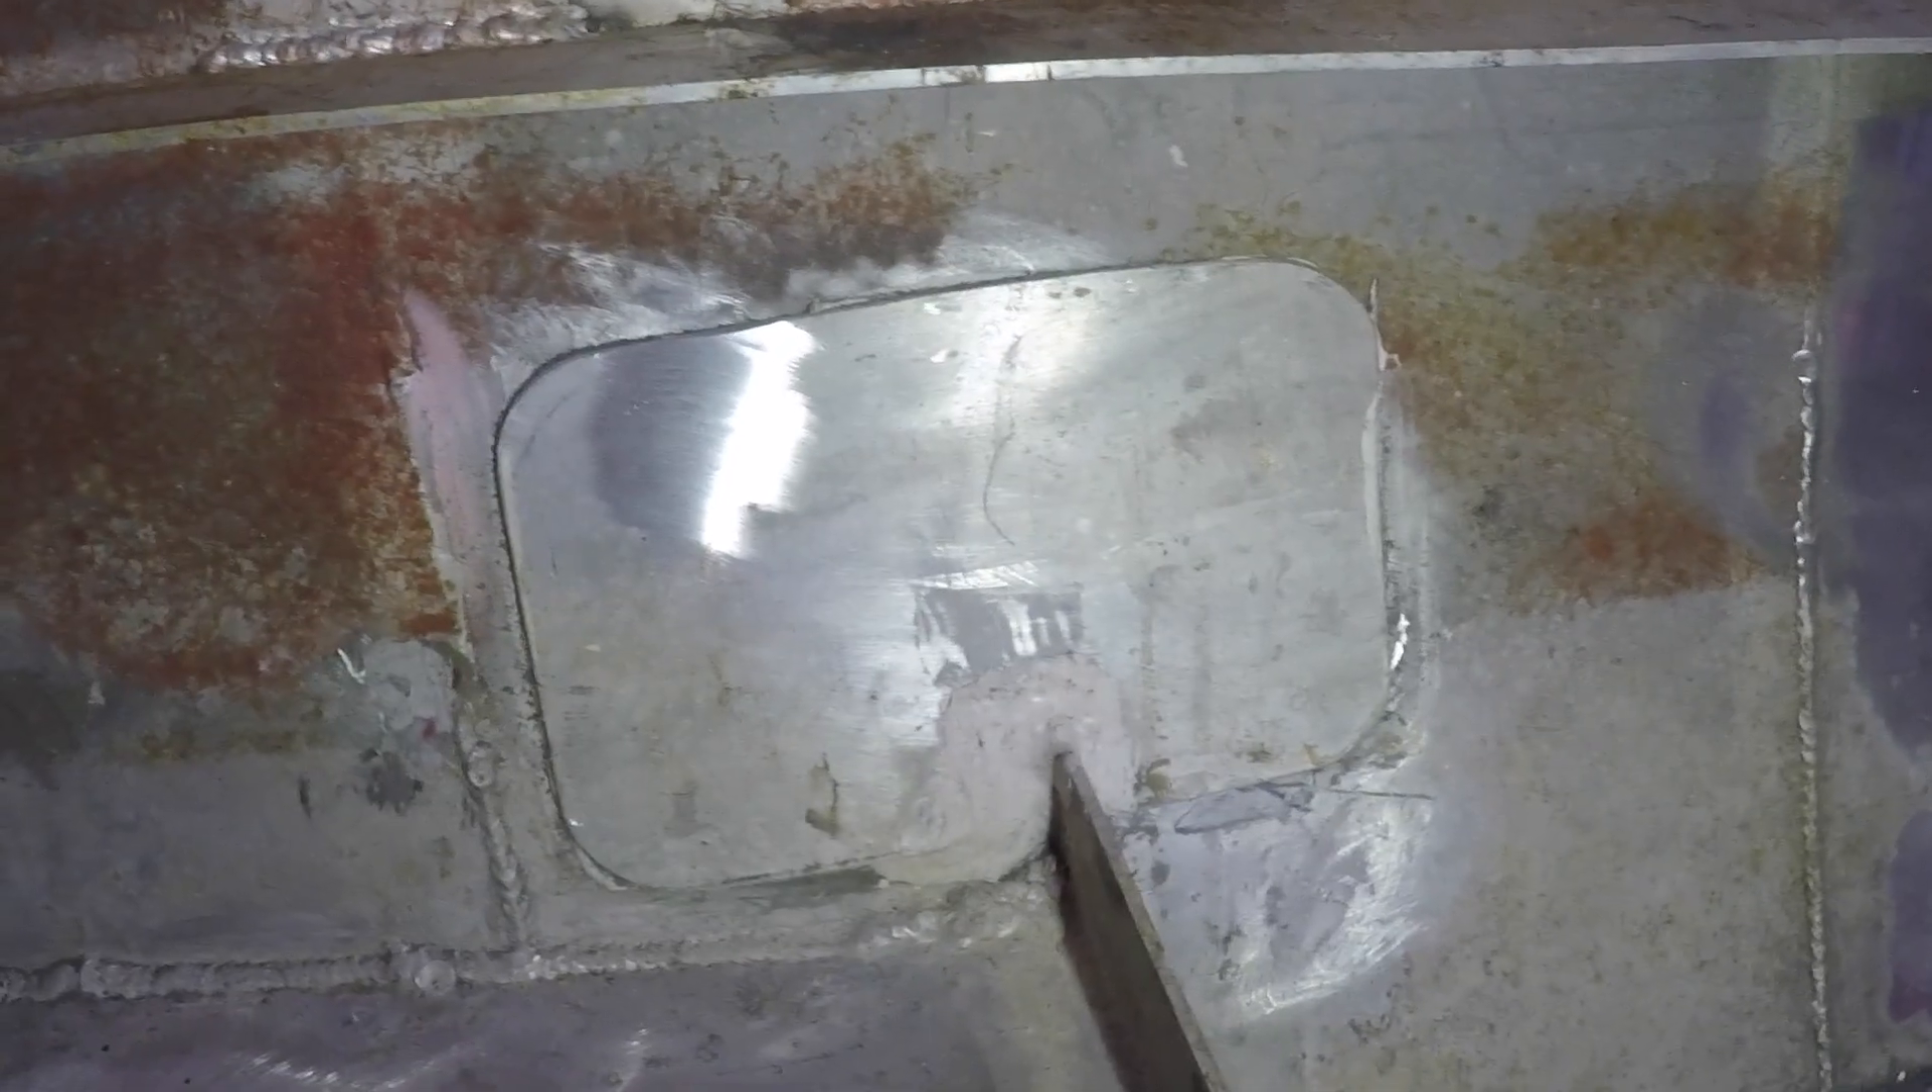Now, as an aside, on this side, you'll see this plate that I've put on. I put that on a year ago.